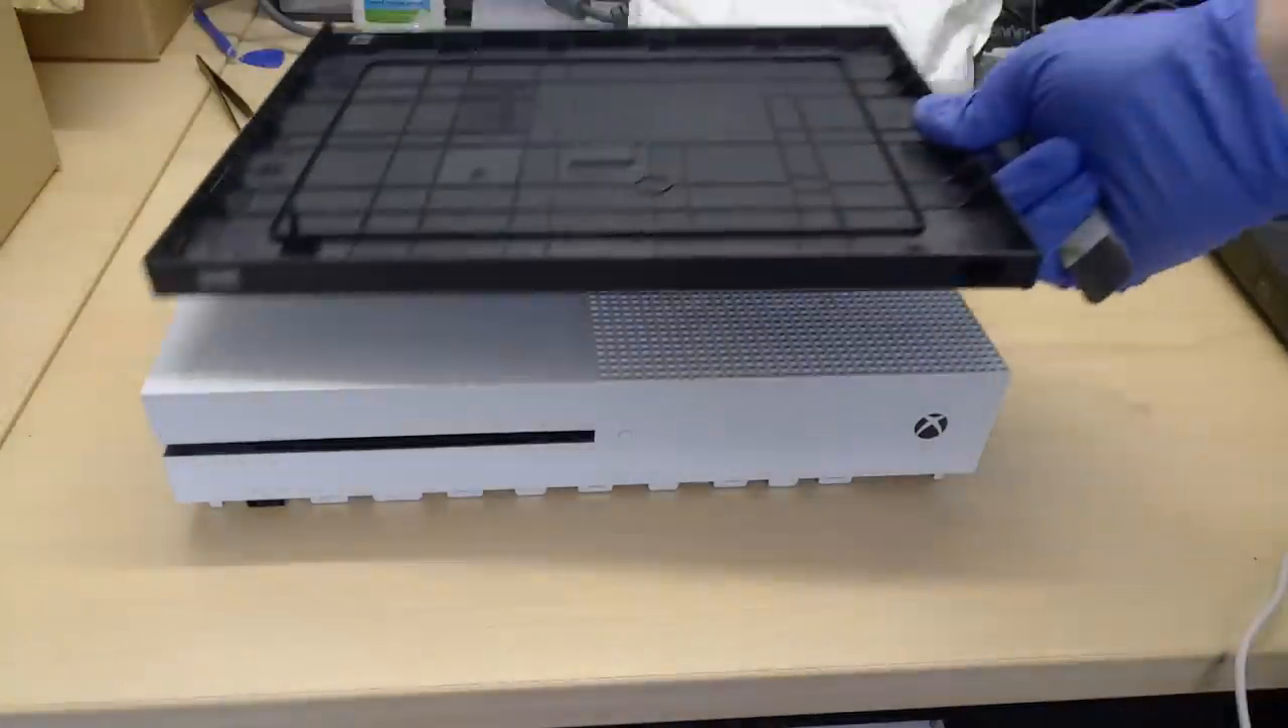Well I've actually already got the base off.